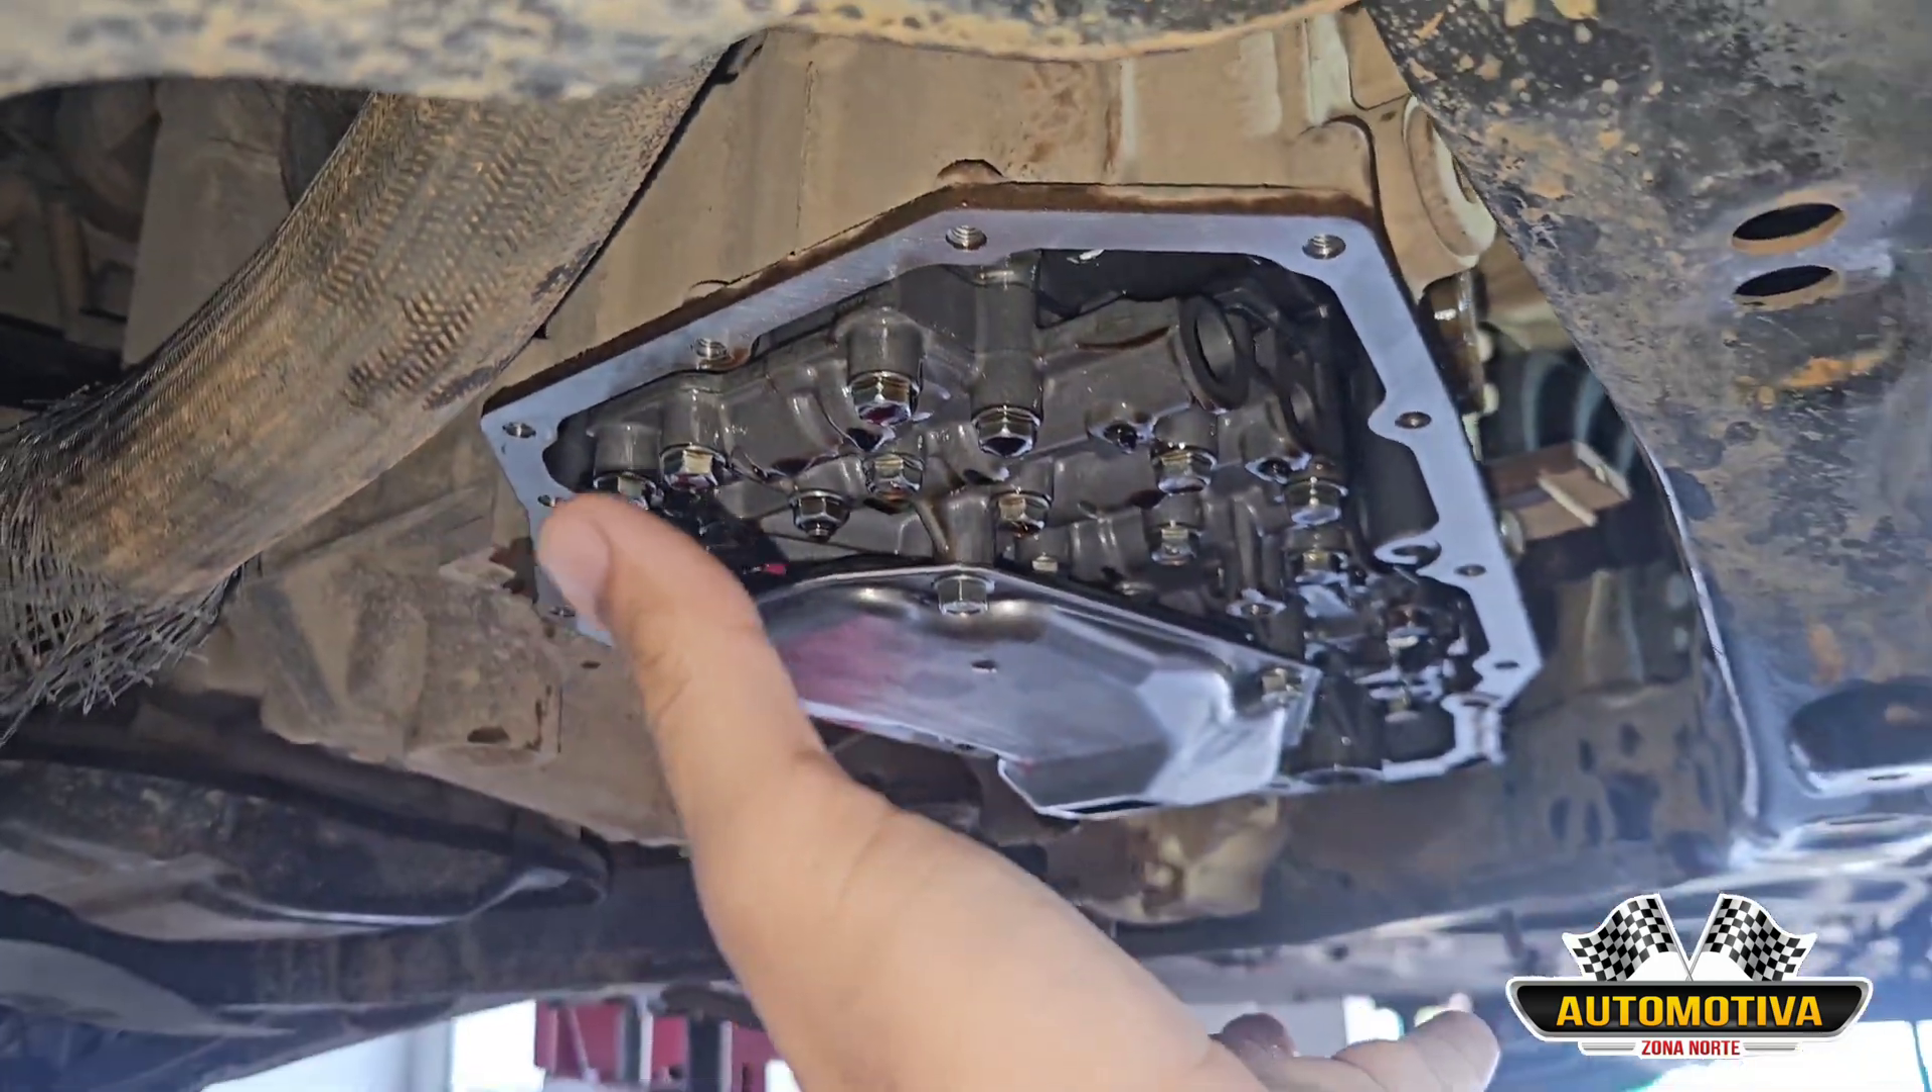E aqui para vocês verem também, o filtro já no local.